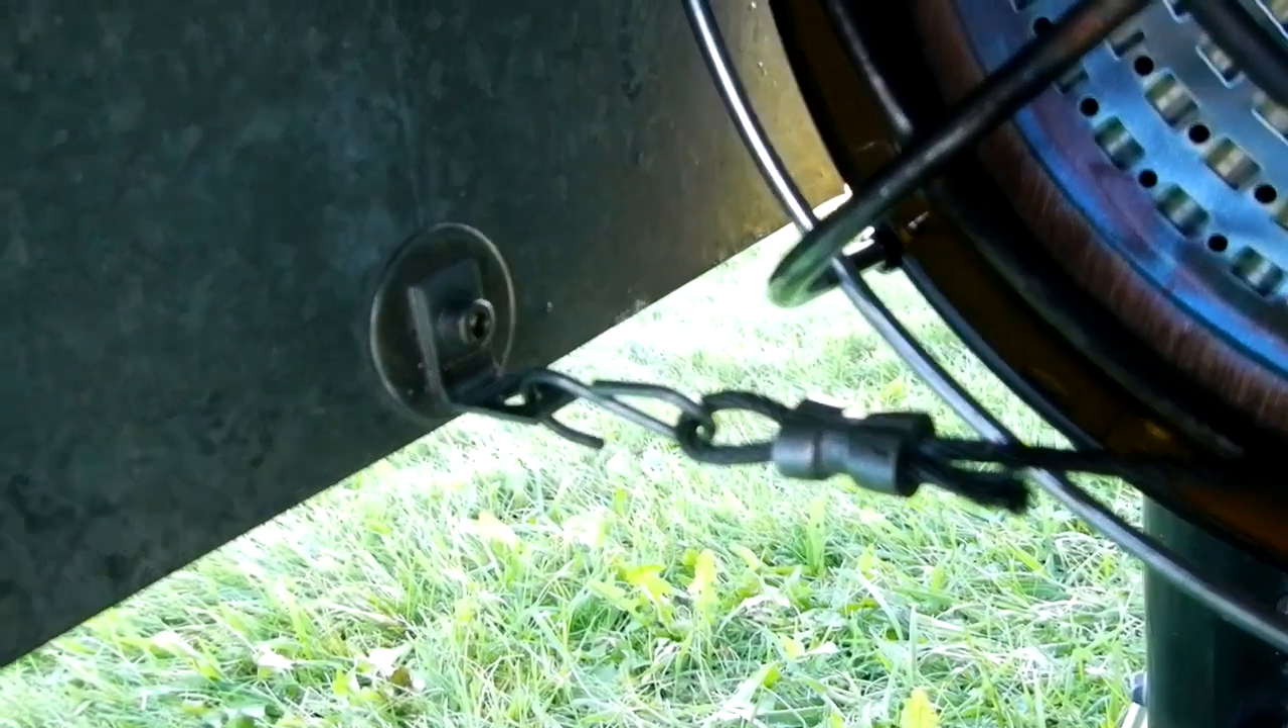Here you see the cable attached to the small angle bracket with the s hook and it just goes right across to the other side.